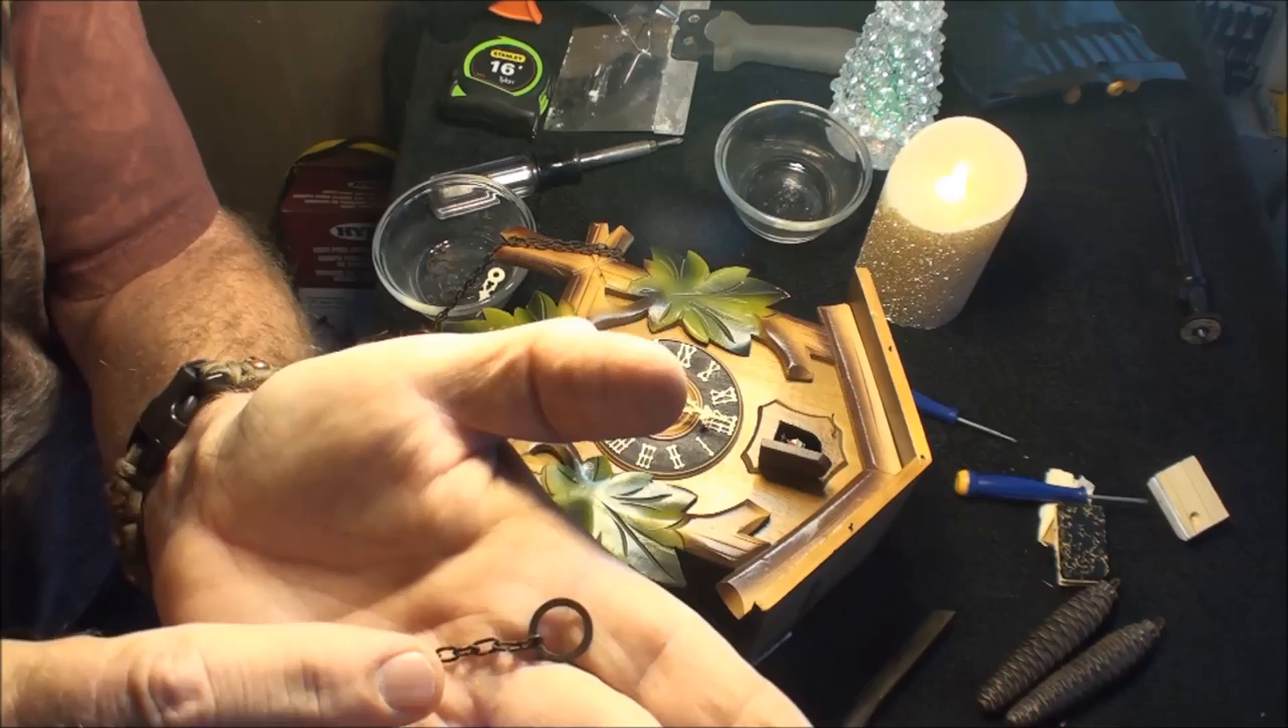I got the ring on and it doesn't look bad.